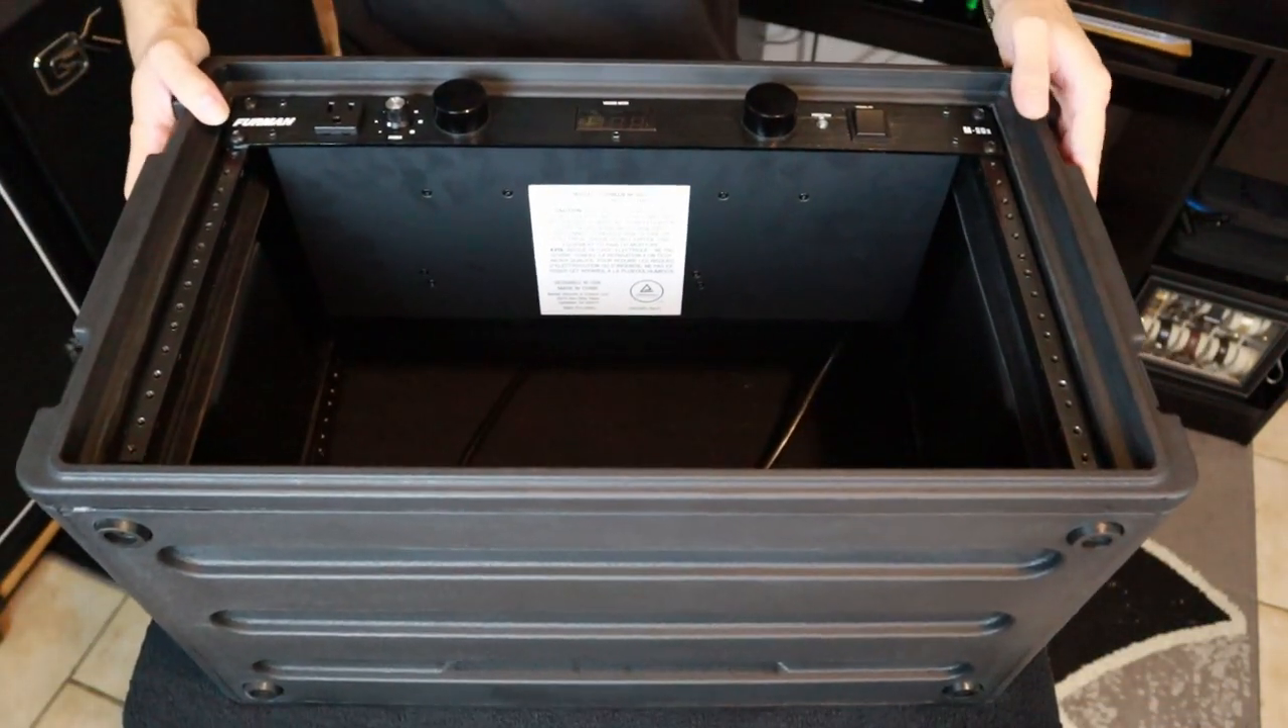So the Furman power stage is in.